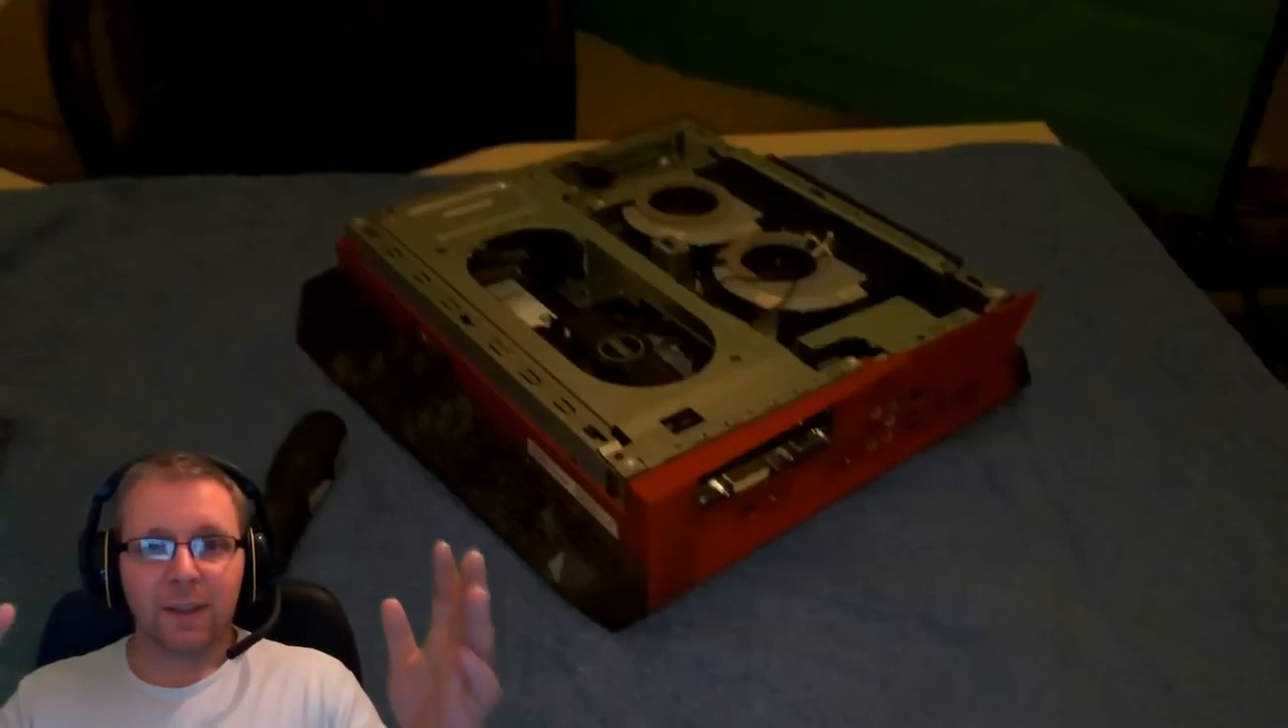That's the top case off itself.